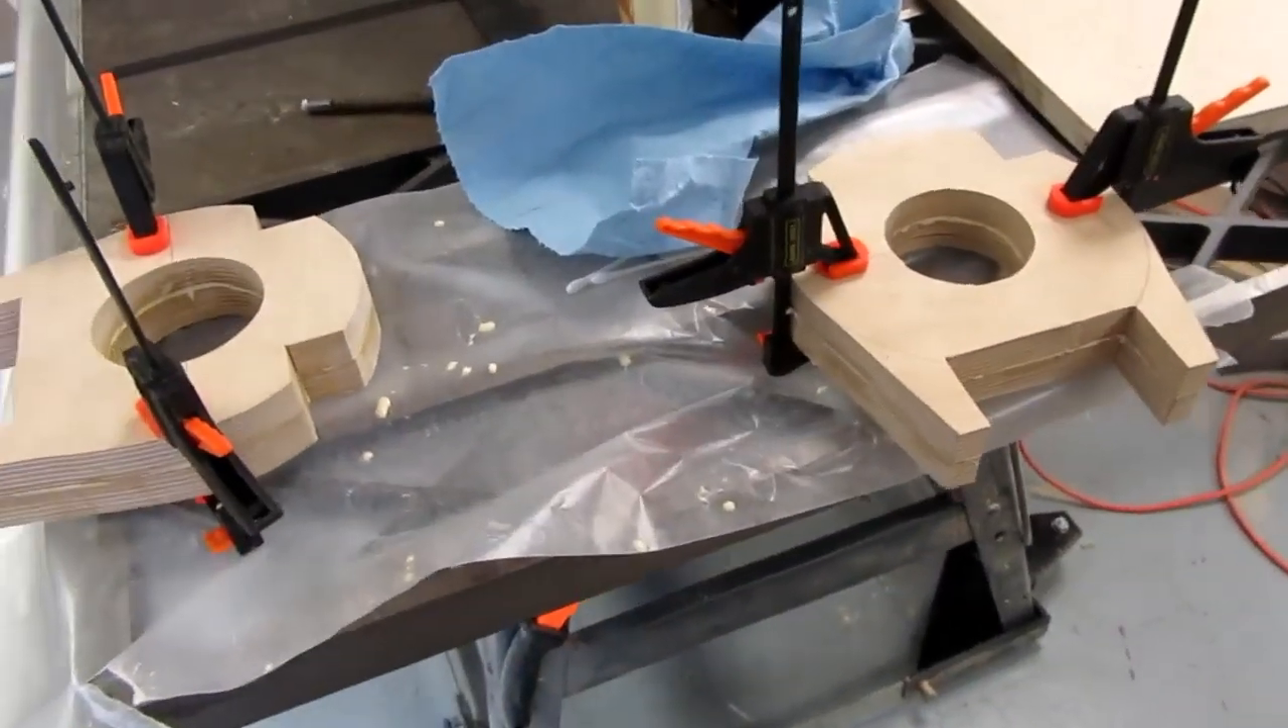Okay so both swivel plates are glued up.